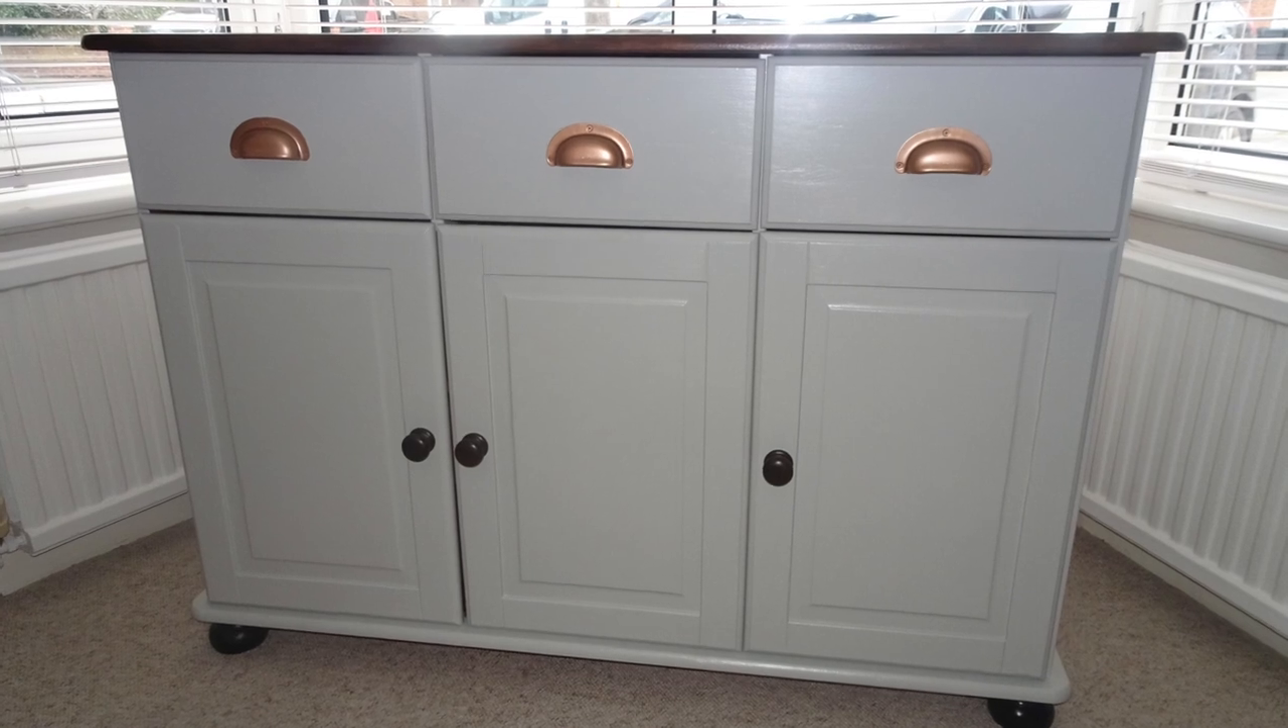I just put the doors back on and just made sure that everything closed and was working properly.